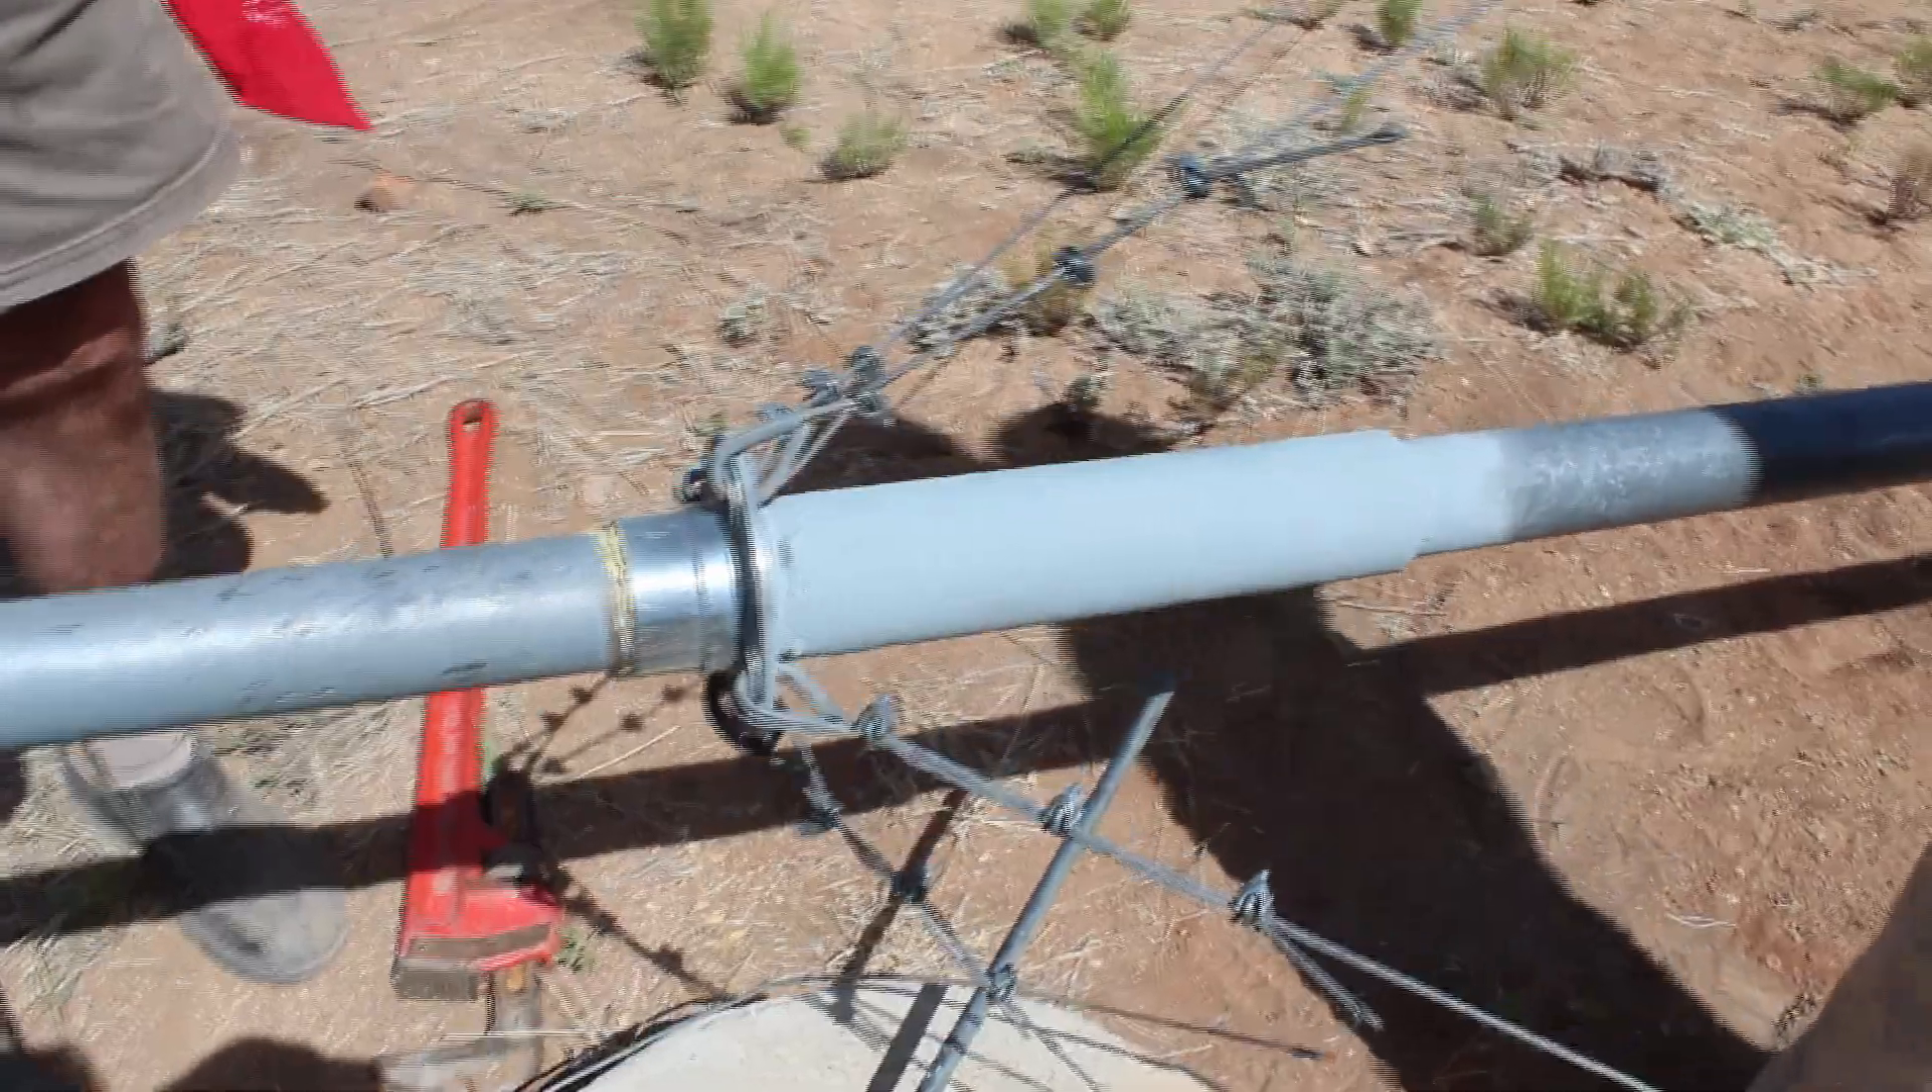So yesterday we had a failure right at this joint and our answer was to sleeve it and weld it.